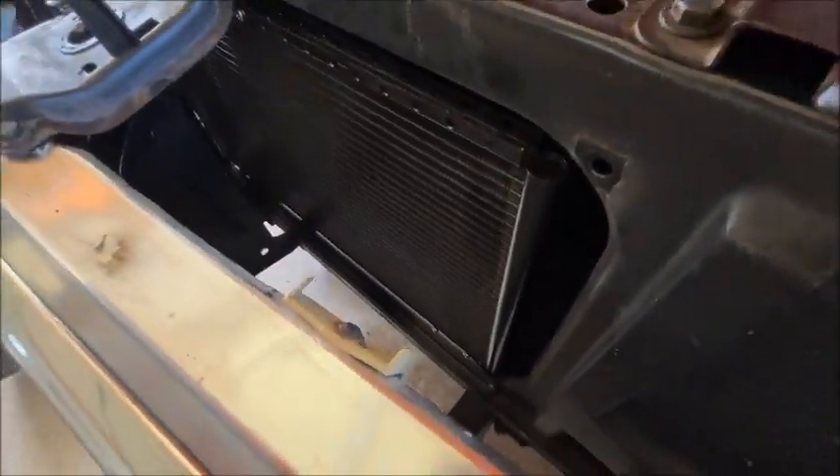I've installed a vintage air condenser and you can see it fits in there pretty nice.